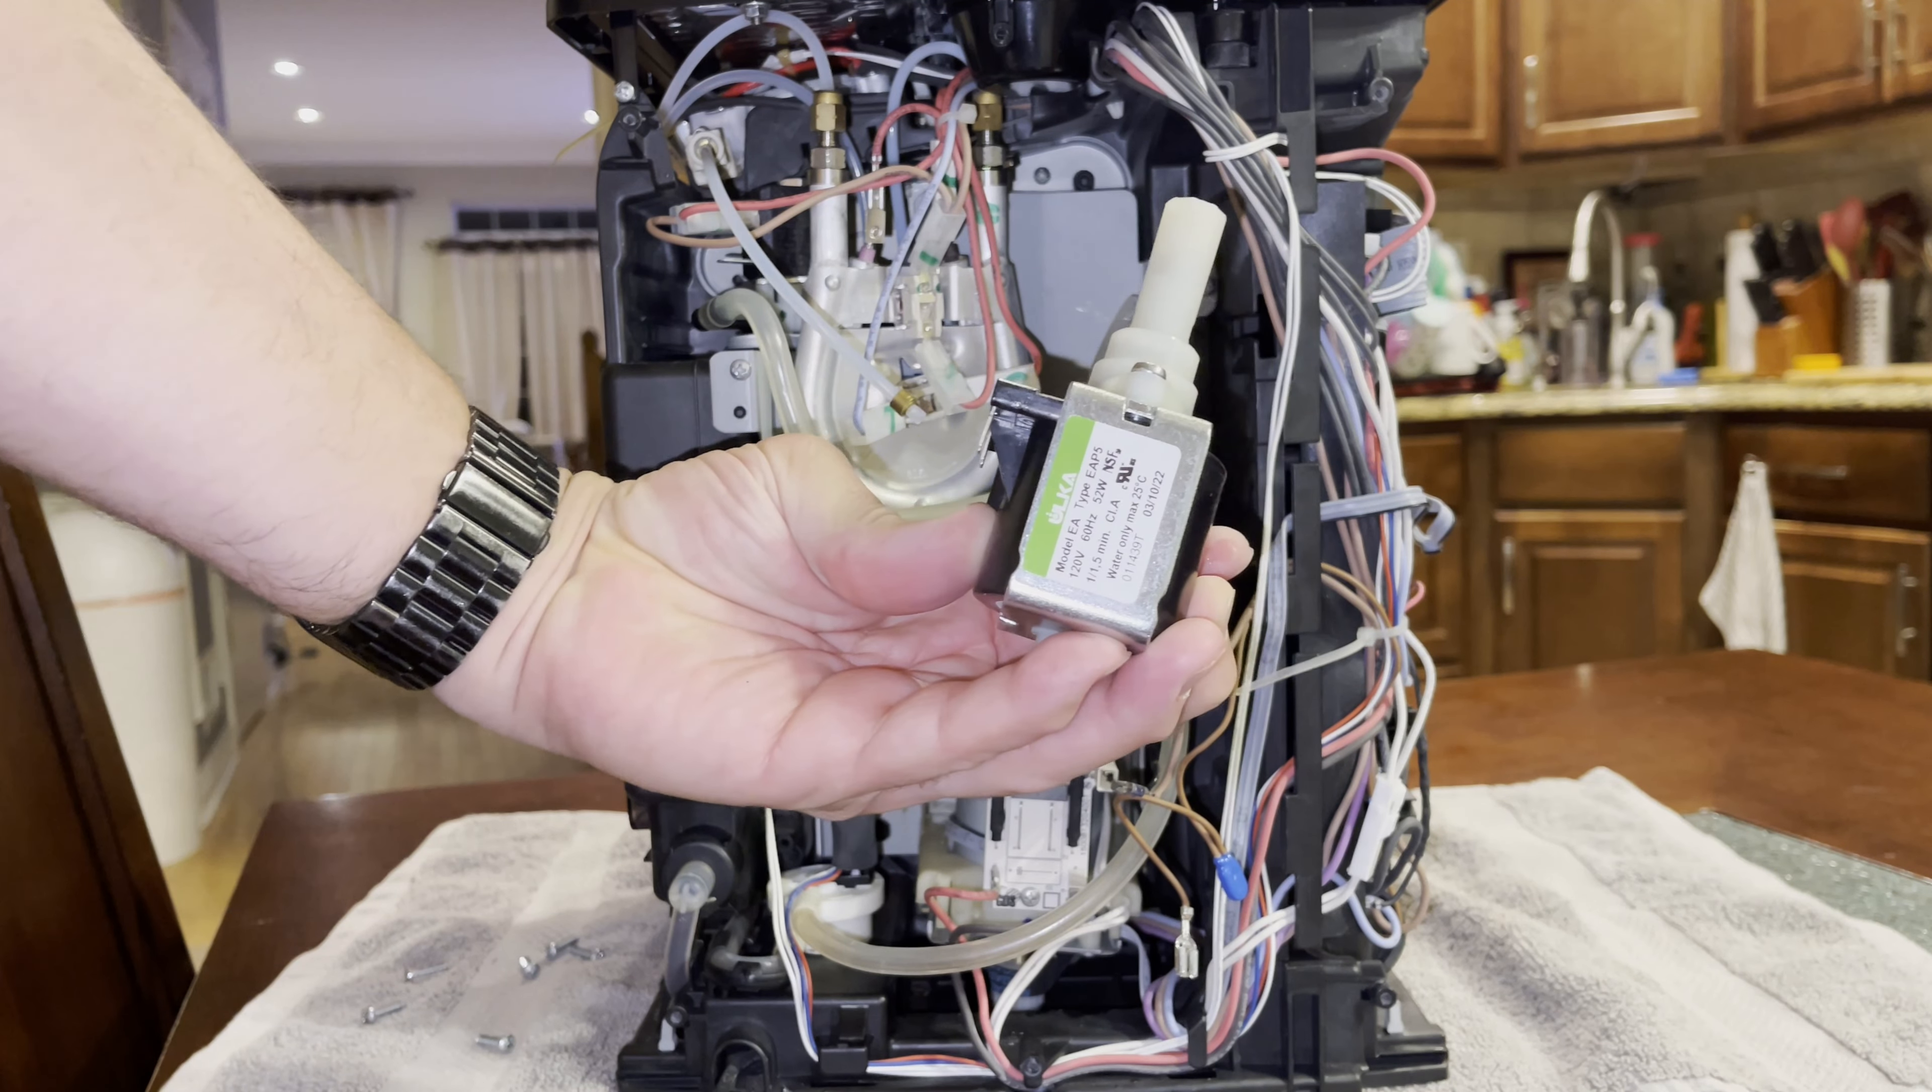Now we've got our pump out.